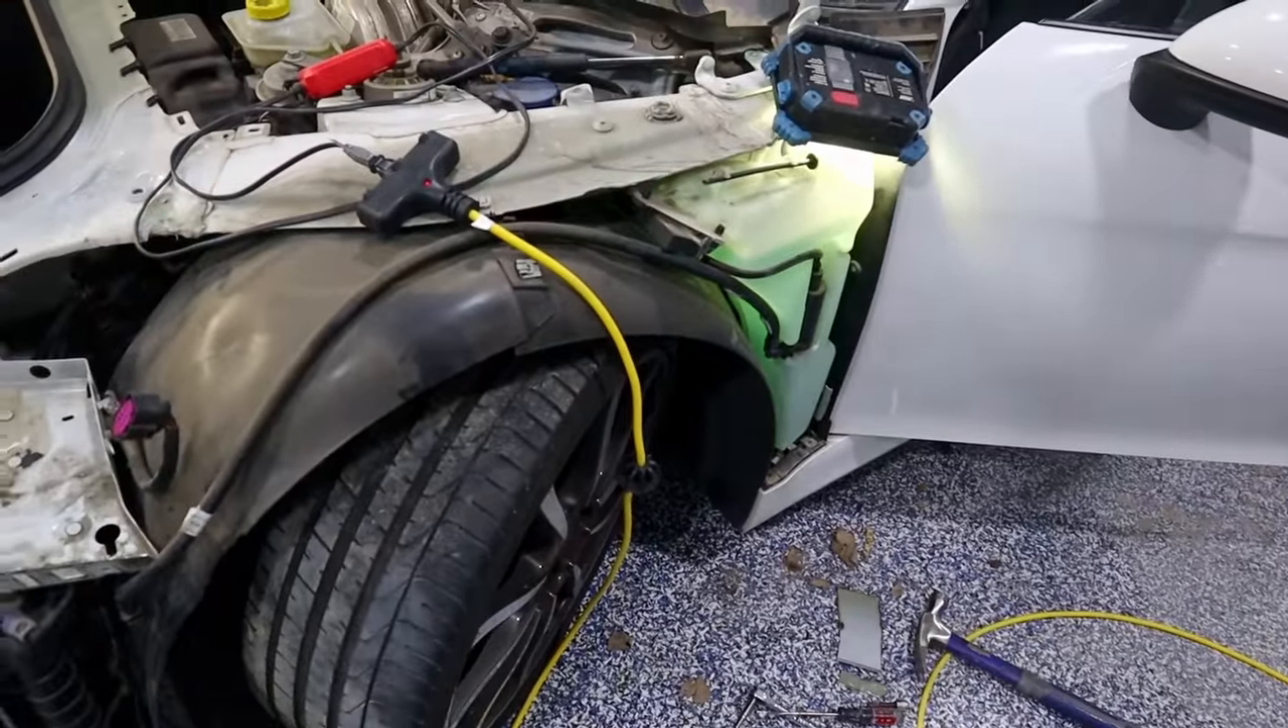Alright, I finally got the driver fender off here.